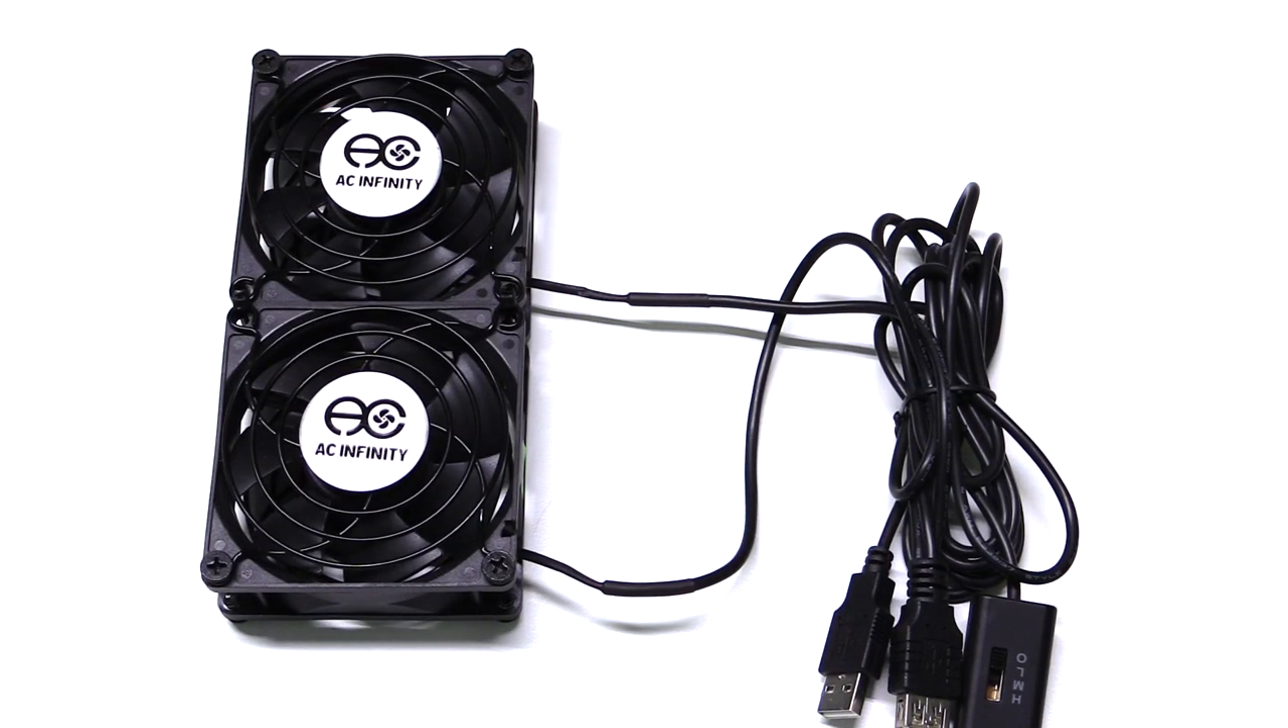Make sure to pull them very tight, trim them with scissors, and now our fans are stacked together.